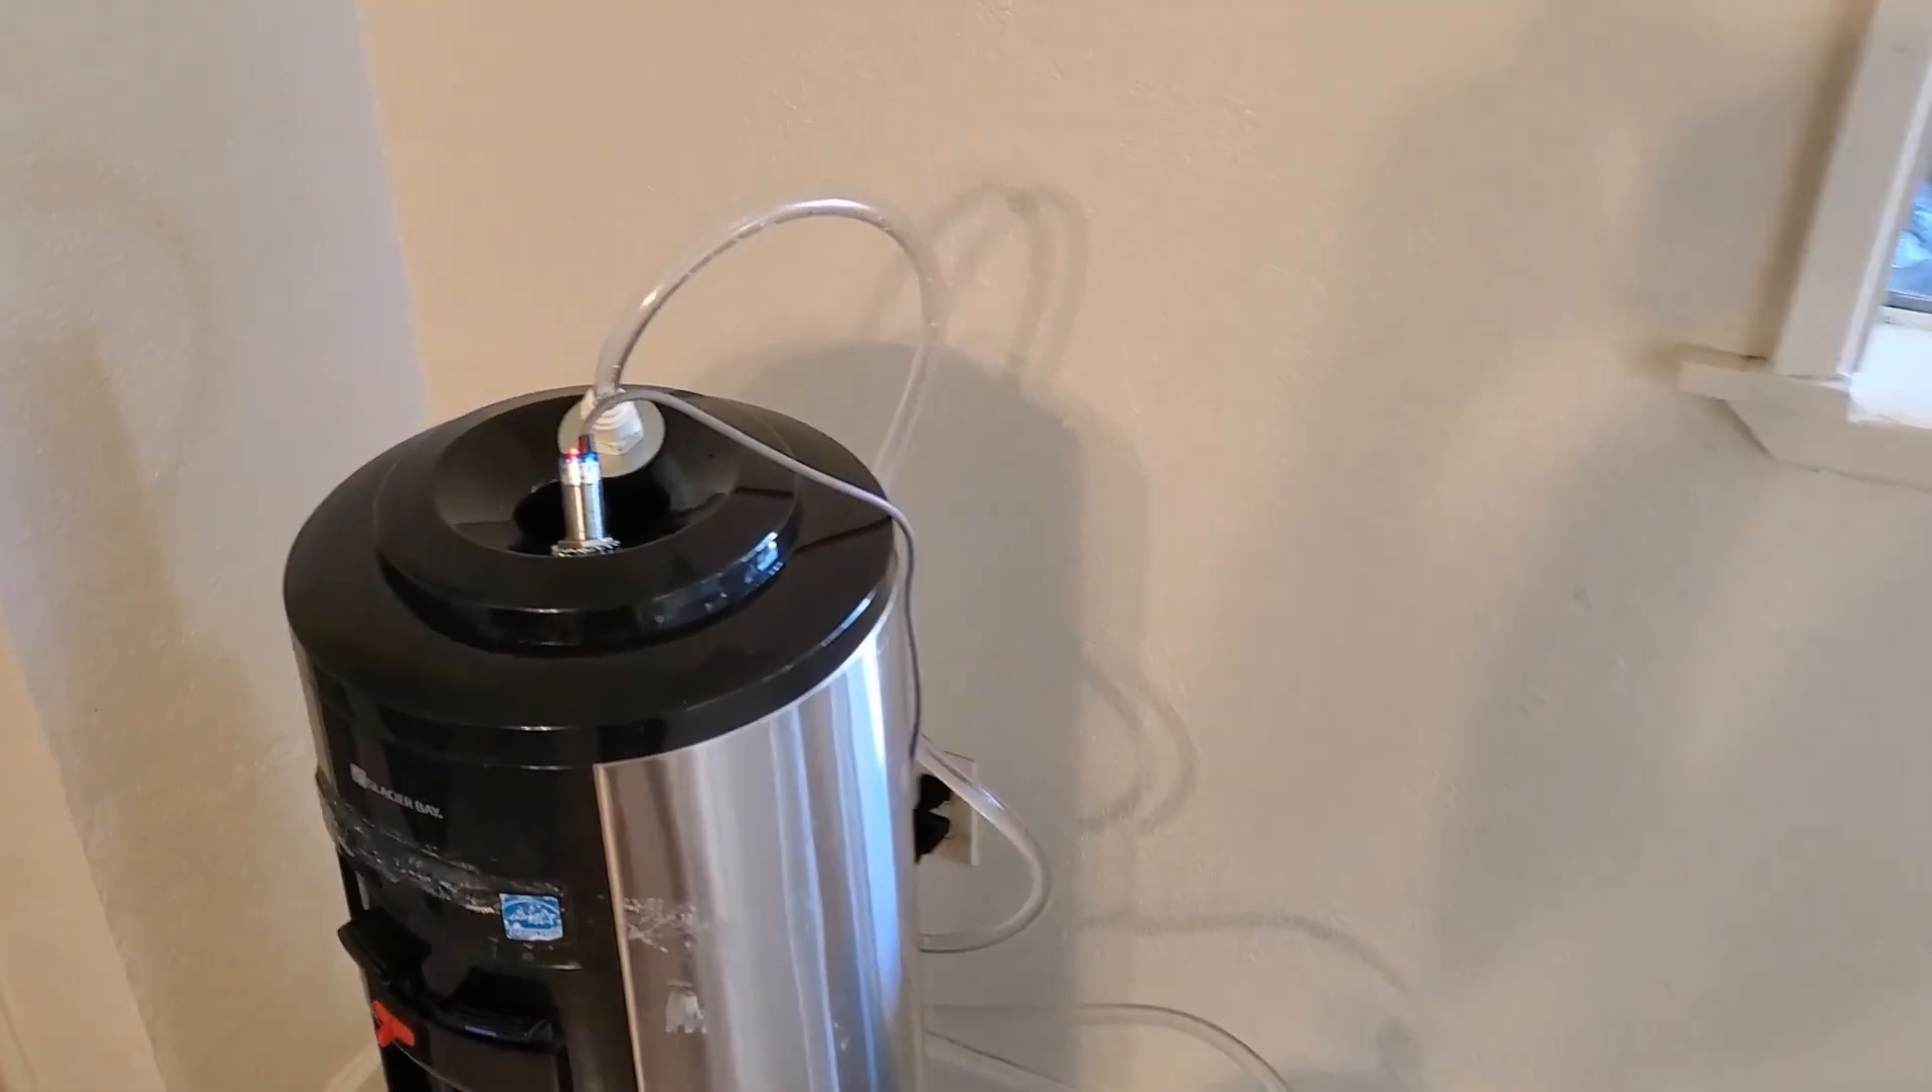So this is what the final product looks like. We've got the sensor mounted on there.